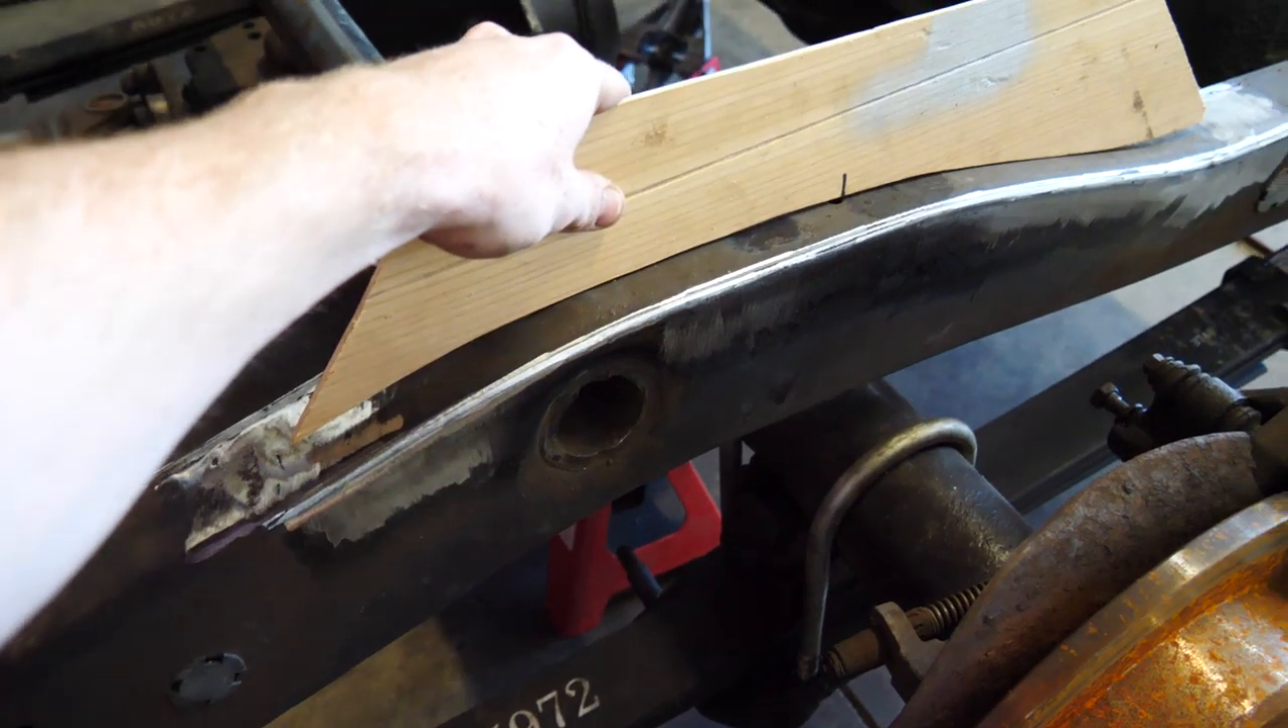So I made a little template. As you can see, that perfectly follows the shape of the frame. And this top here is level with the ground.